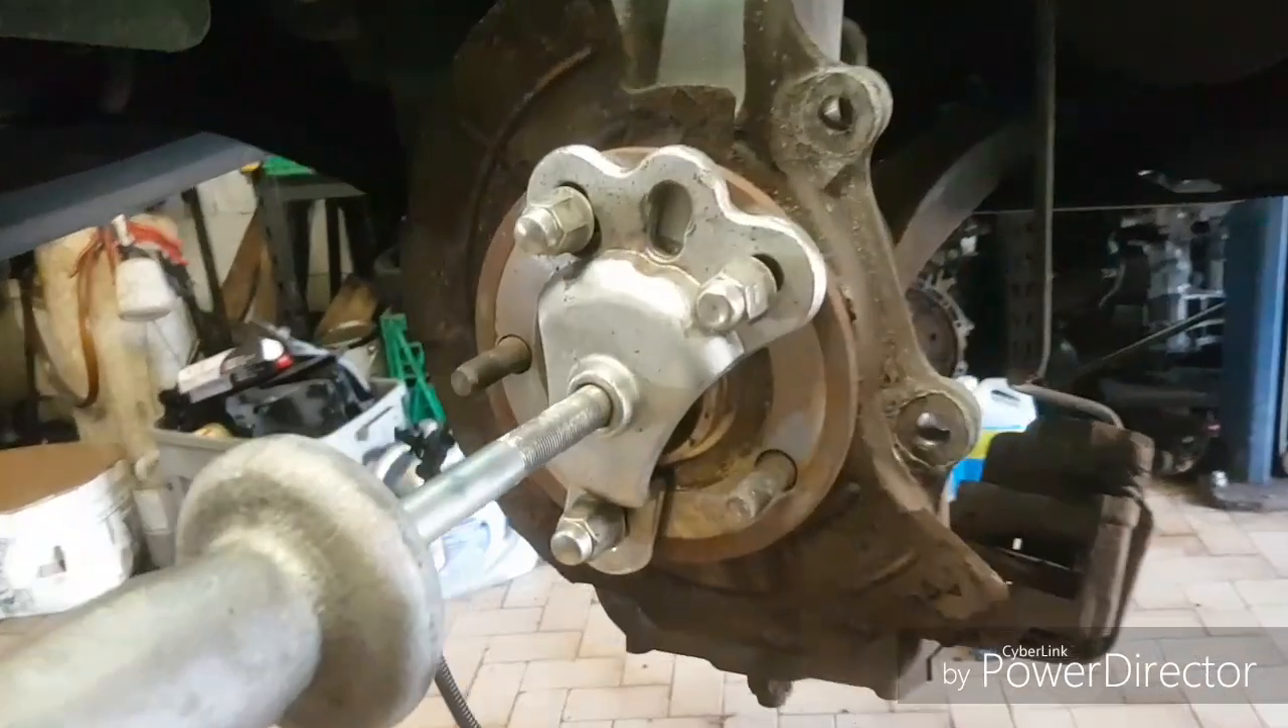We got our slide hammer mounted with the hub adapter.